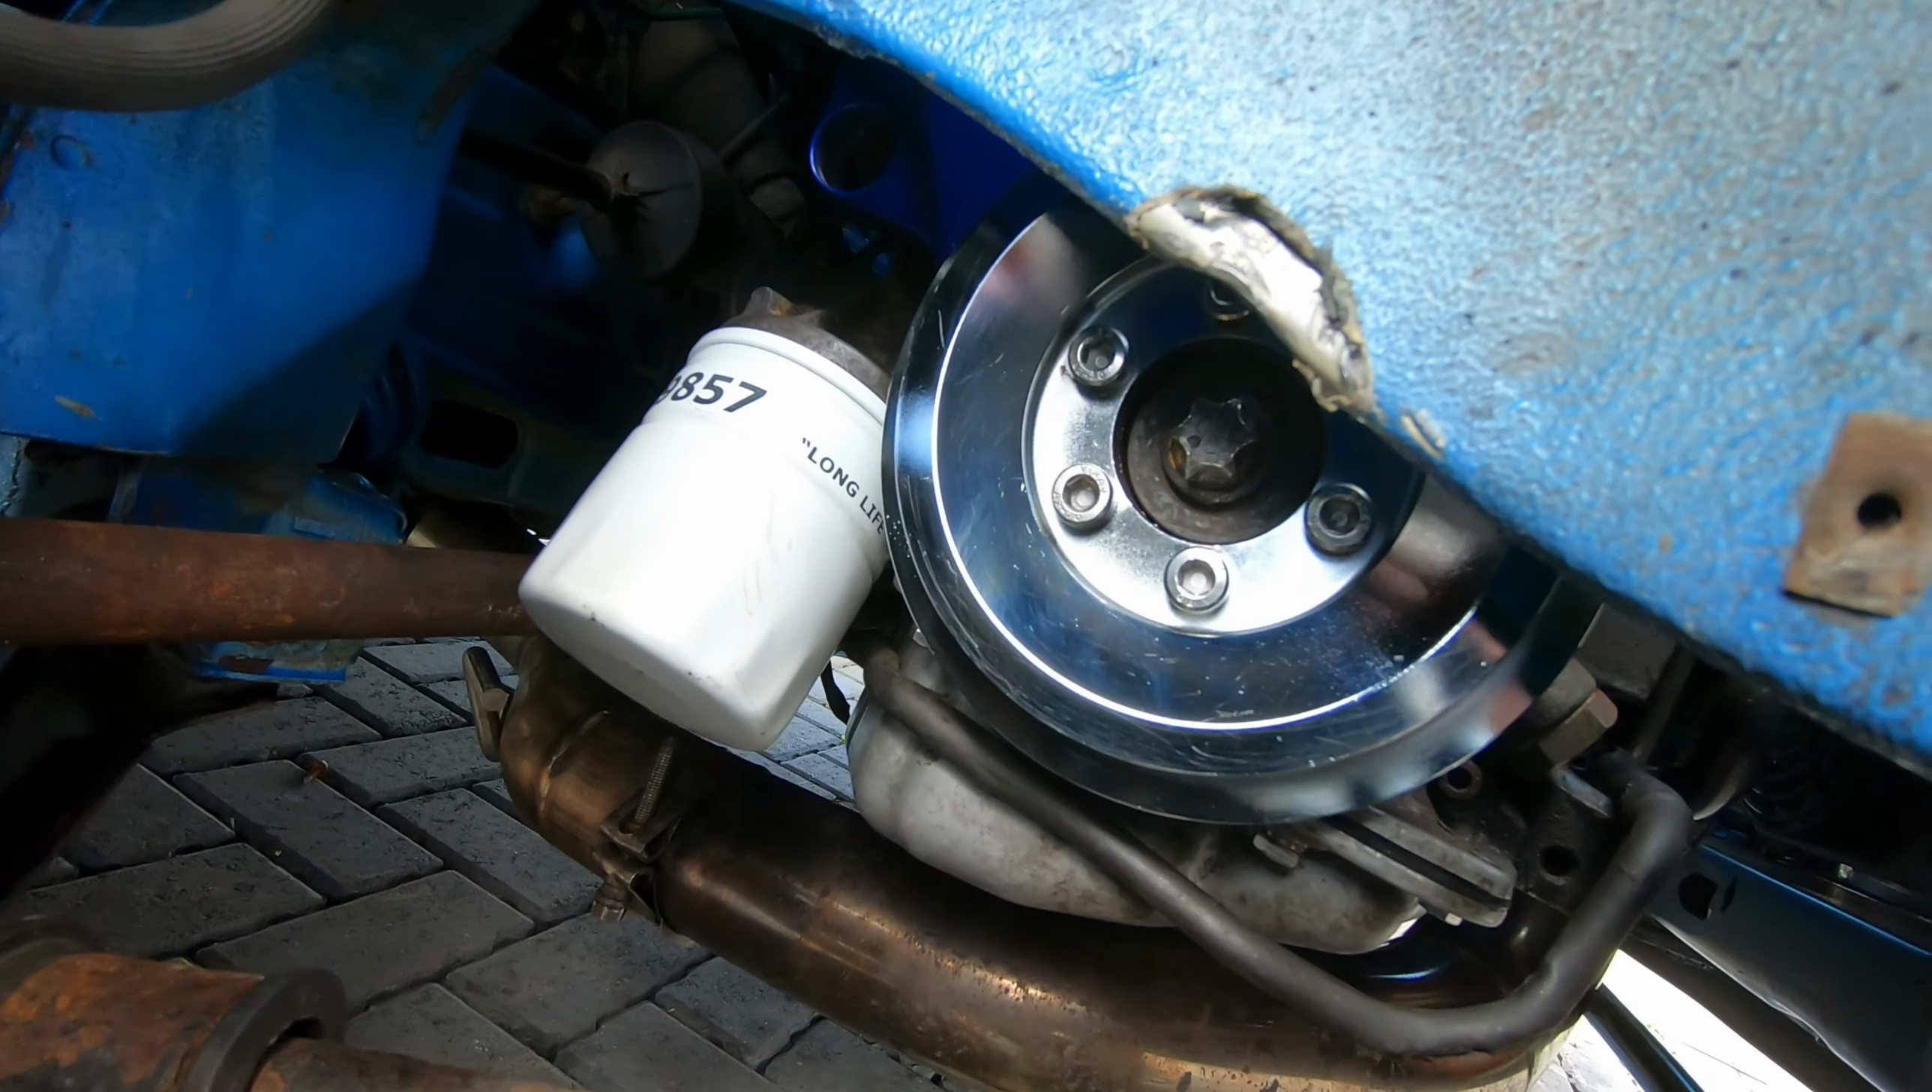That's the alloy pulley on.